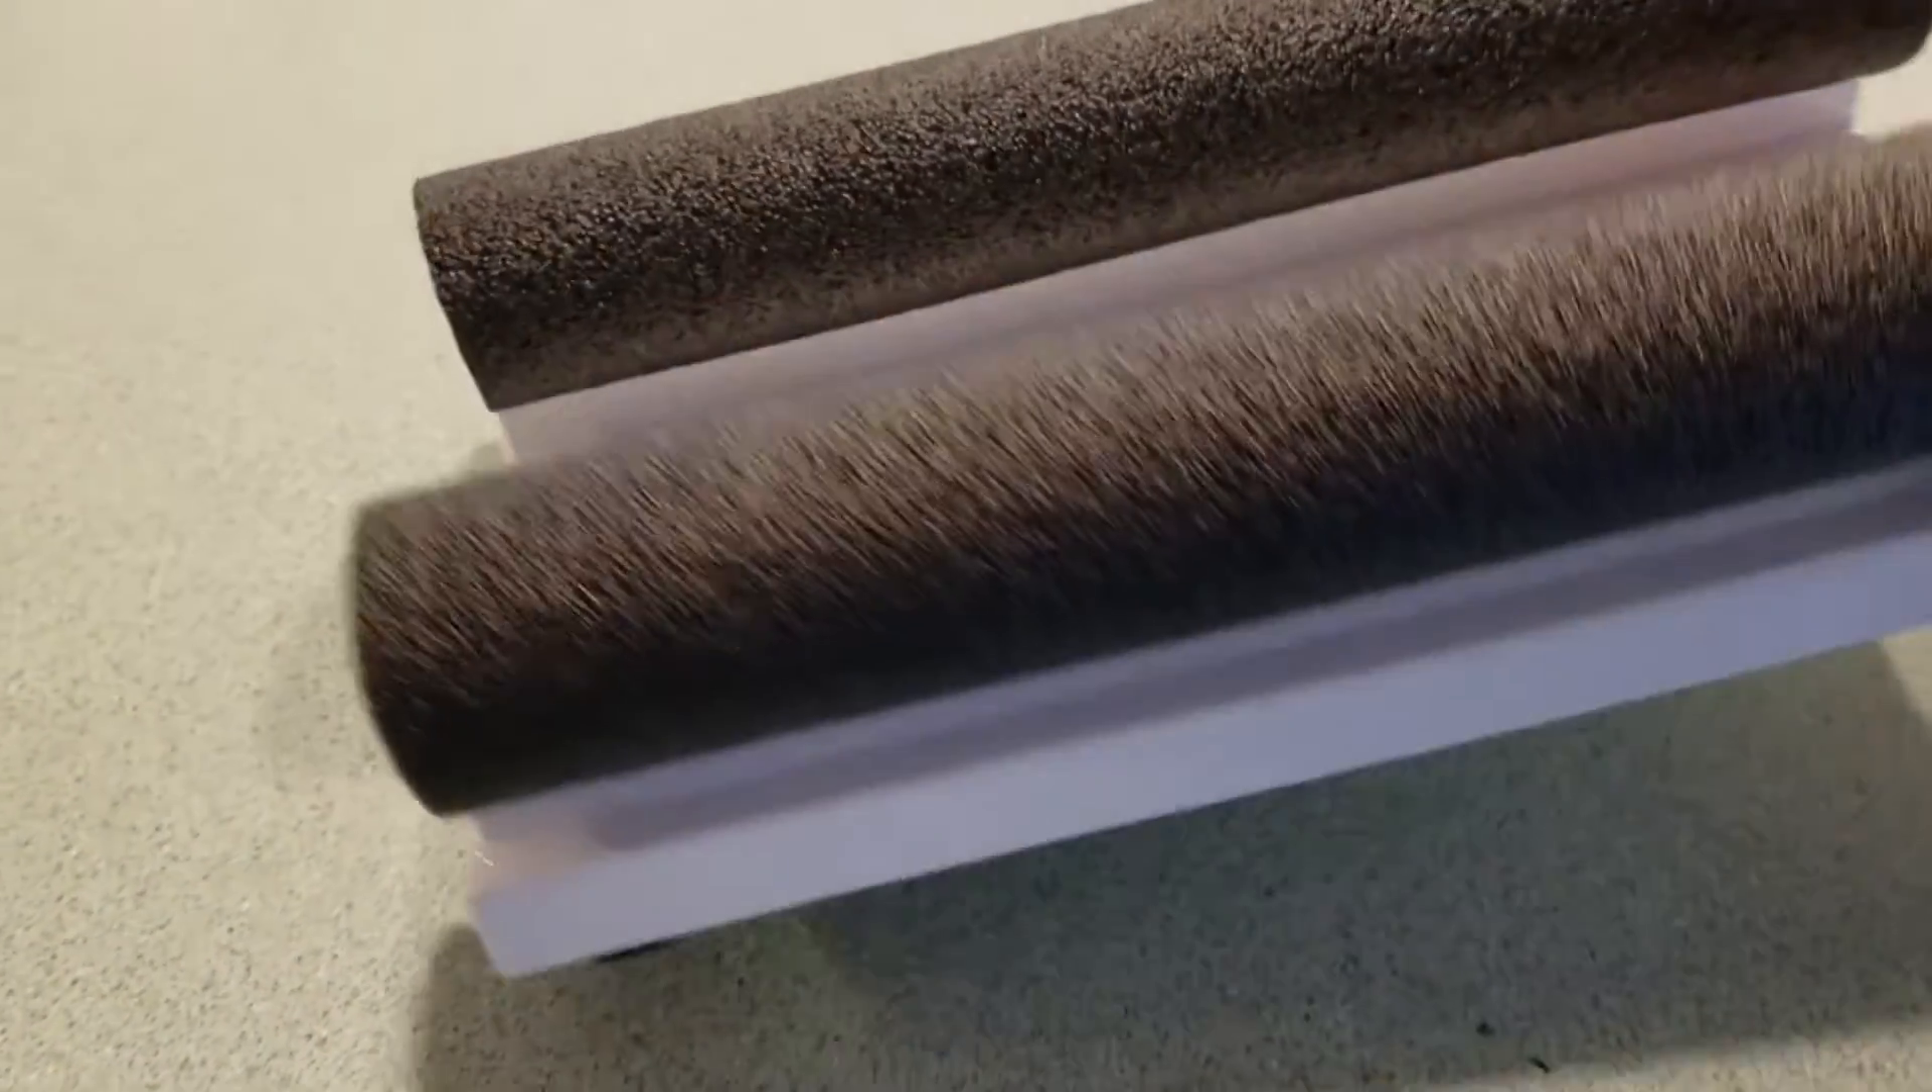Here is the finished boat stand. Pipe insulation glued on.